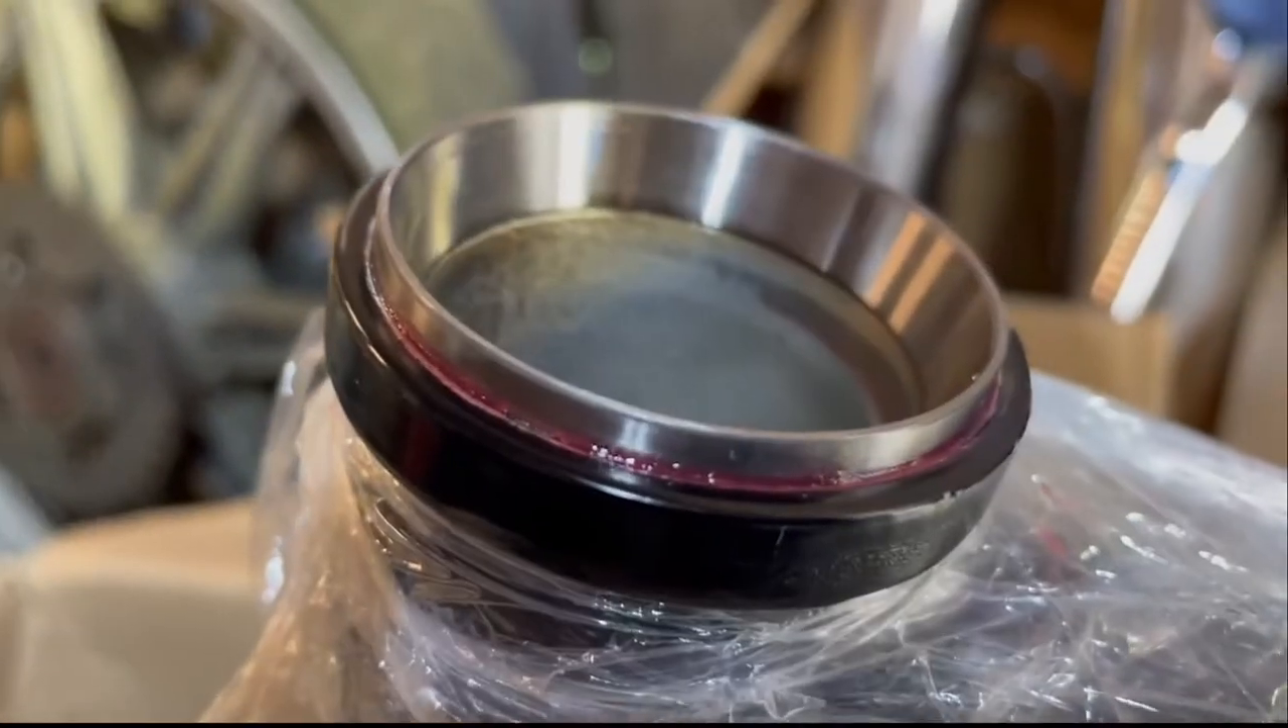So, I drove the upper race in, but it sticks out.